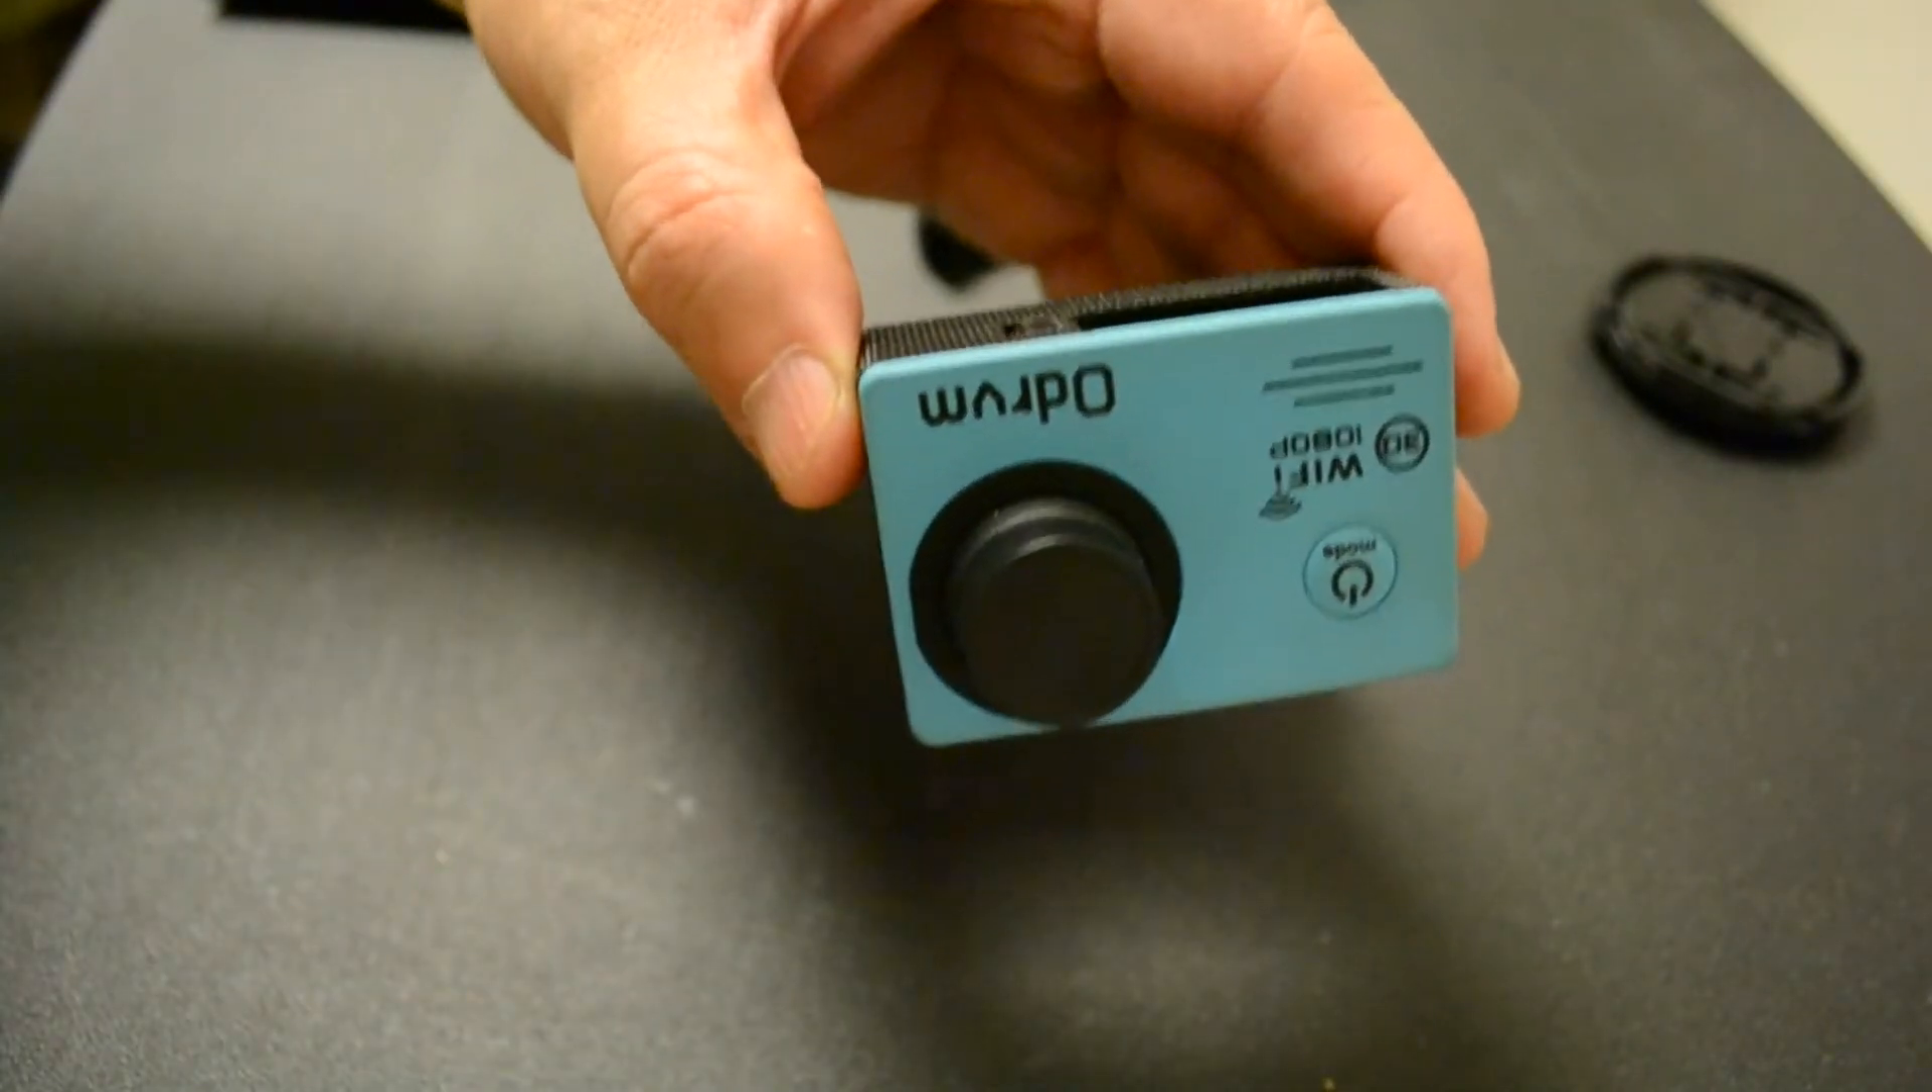So I have the front part on with the new lens.